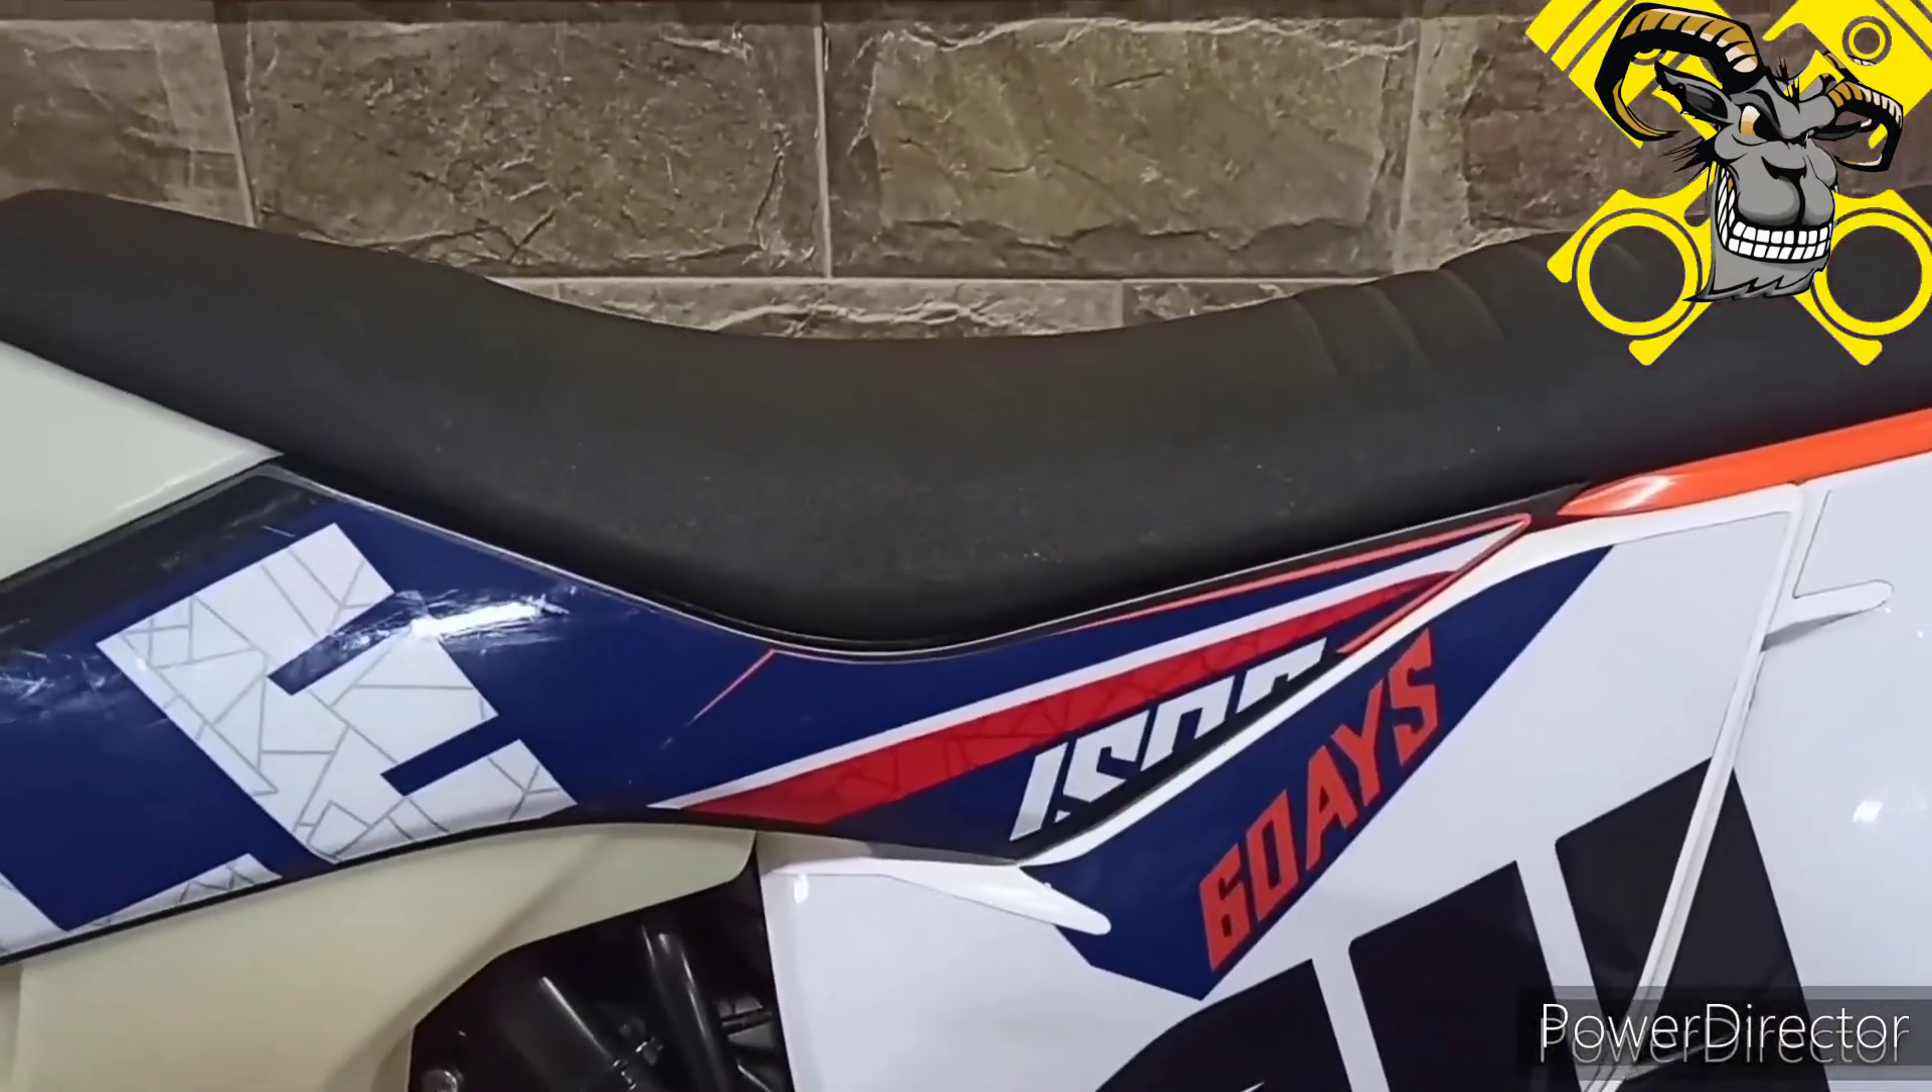Bueno pues ya tenemos el asiento montado parece que ha dado buen resultado.